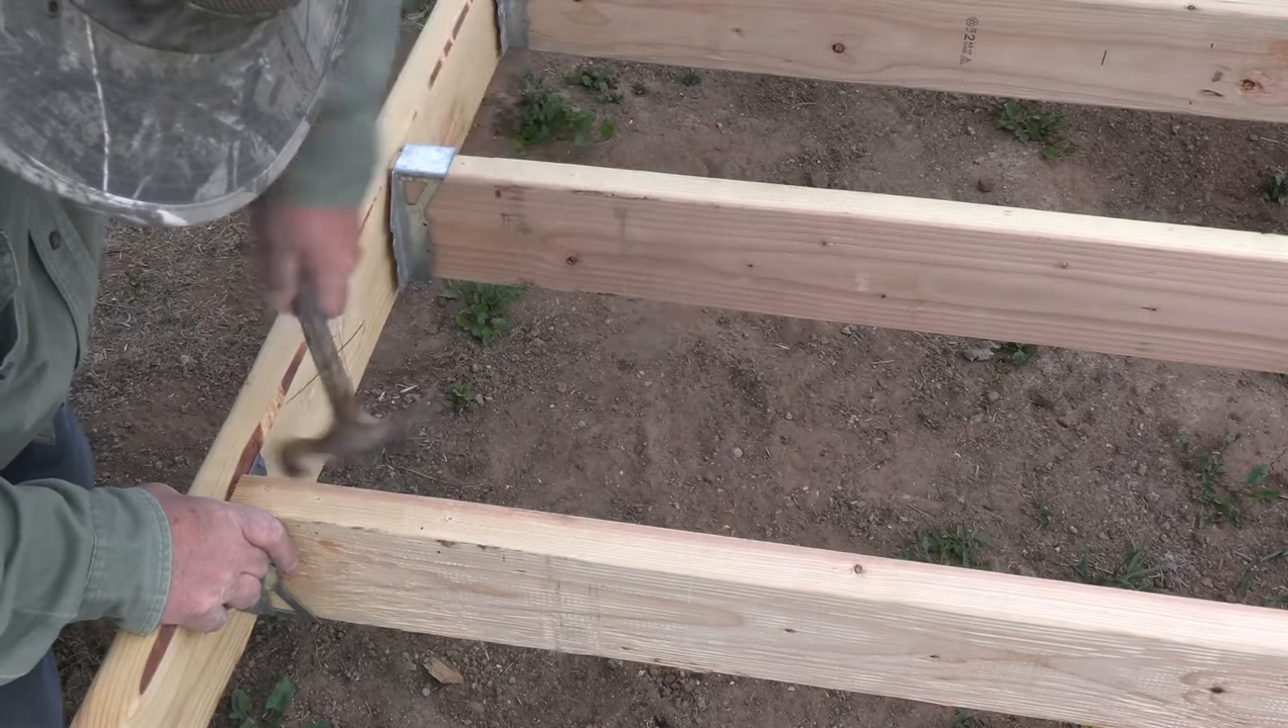I'm installing the joist hangers and then I will be putting the floor decking on.